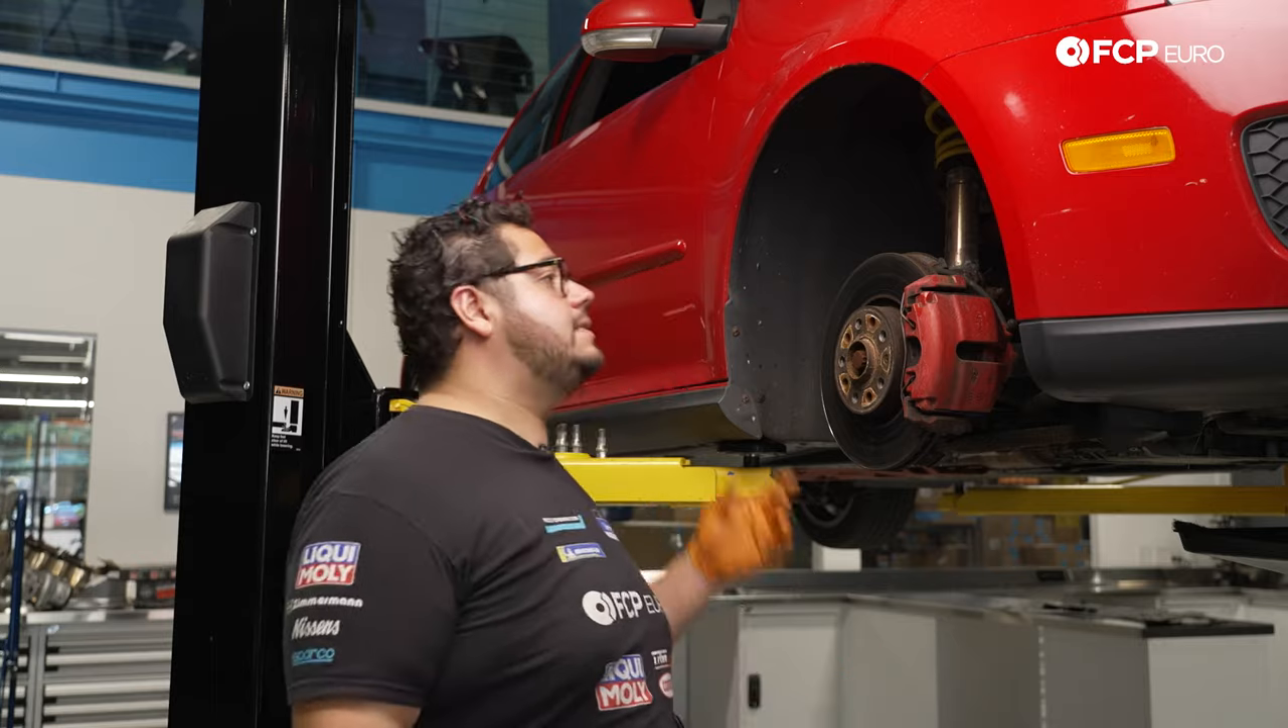All right now we have our wheel off let's go ahead and work on removing our fender liner so let's do that now.